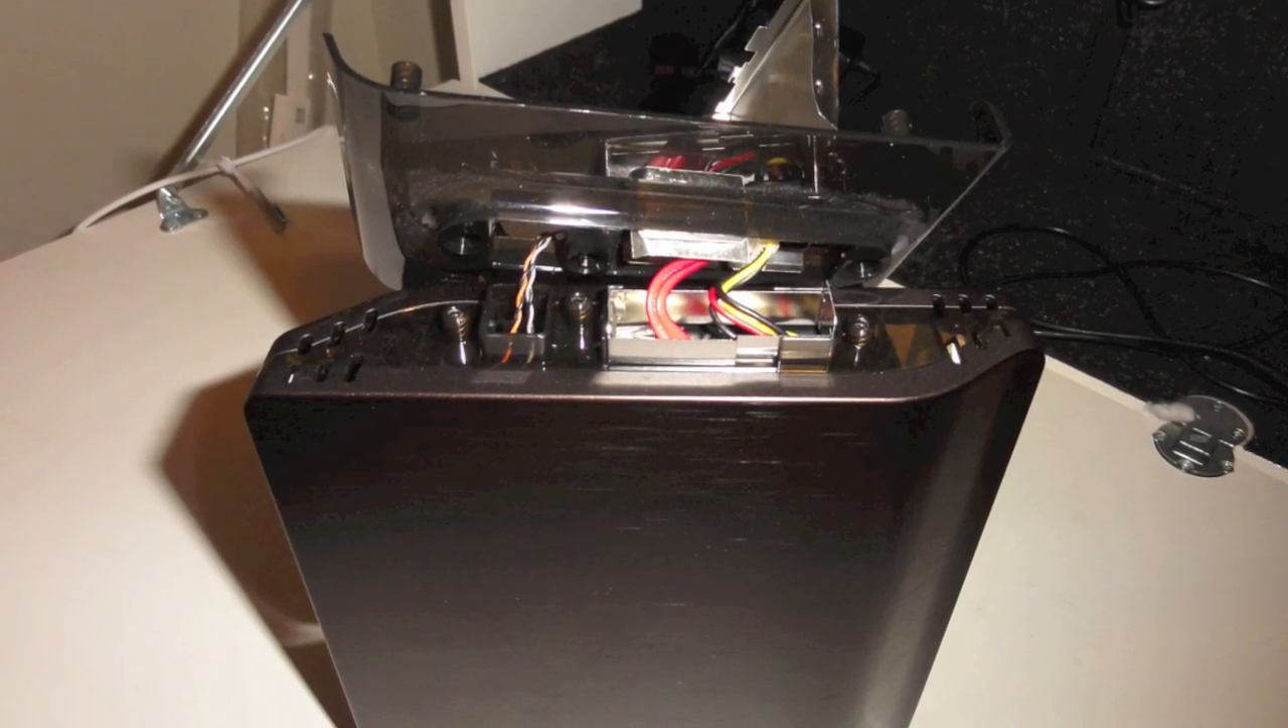I just used a screwdriver and pried the housing apart.